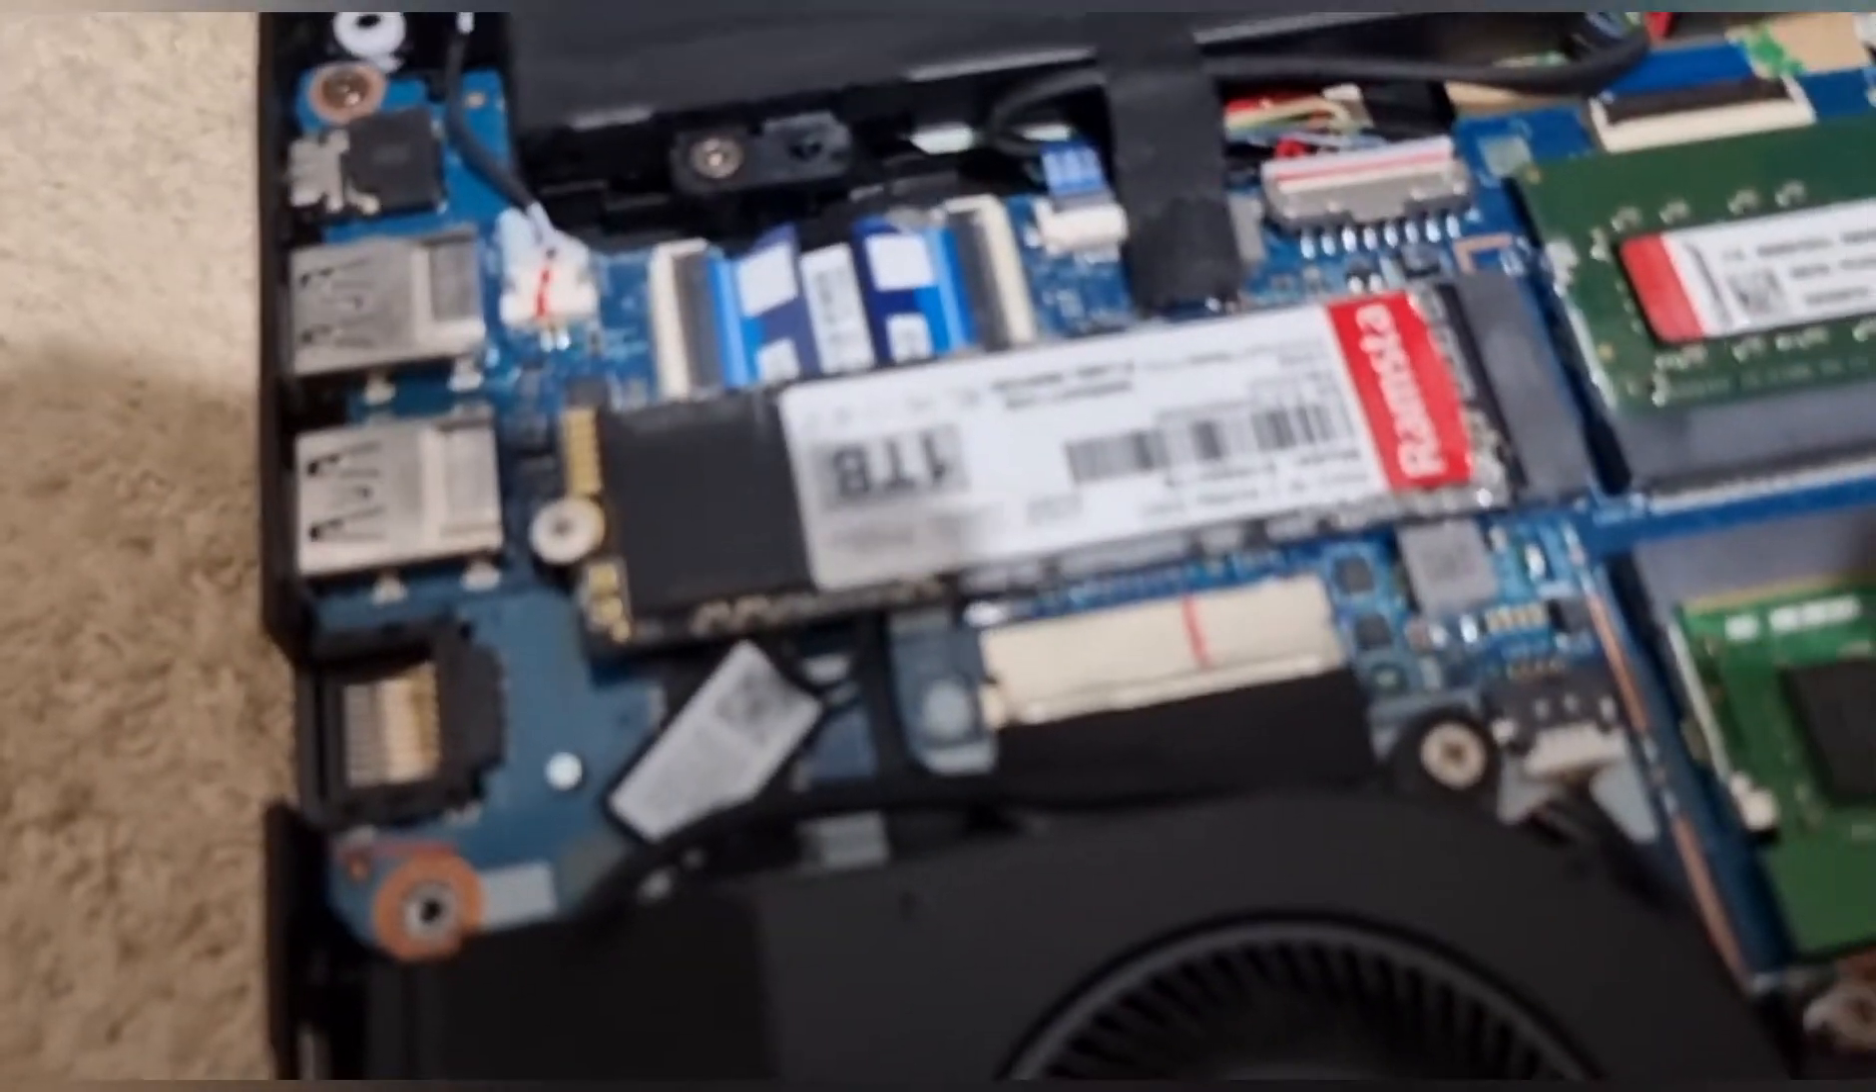Ayan siya Nakabit na yung M .2 1TB.